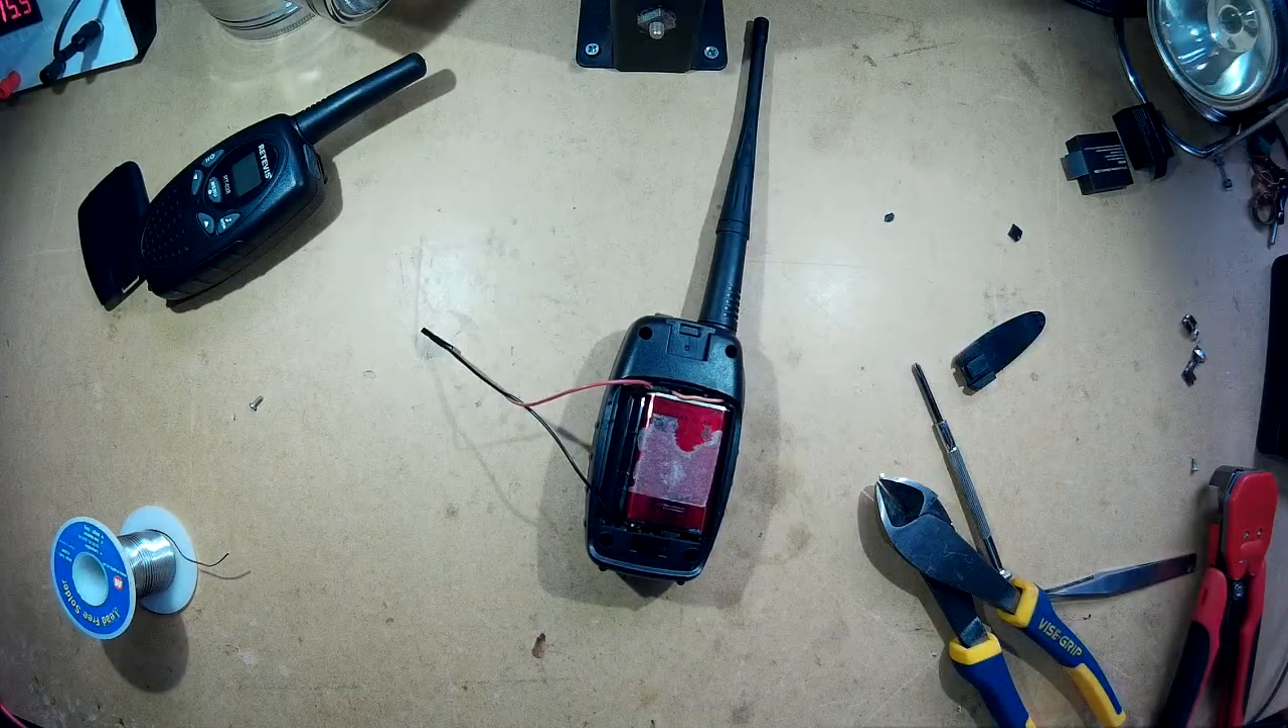Alright so the battery is fitted in there now. It fits in nice.